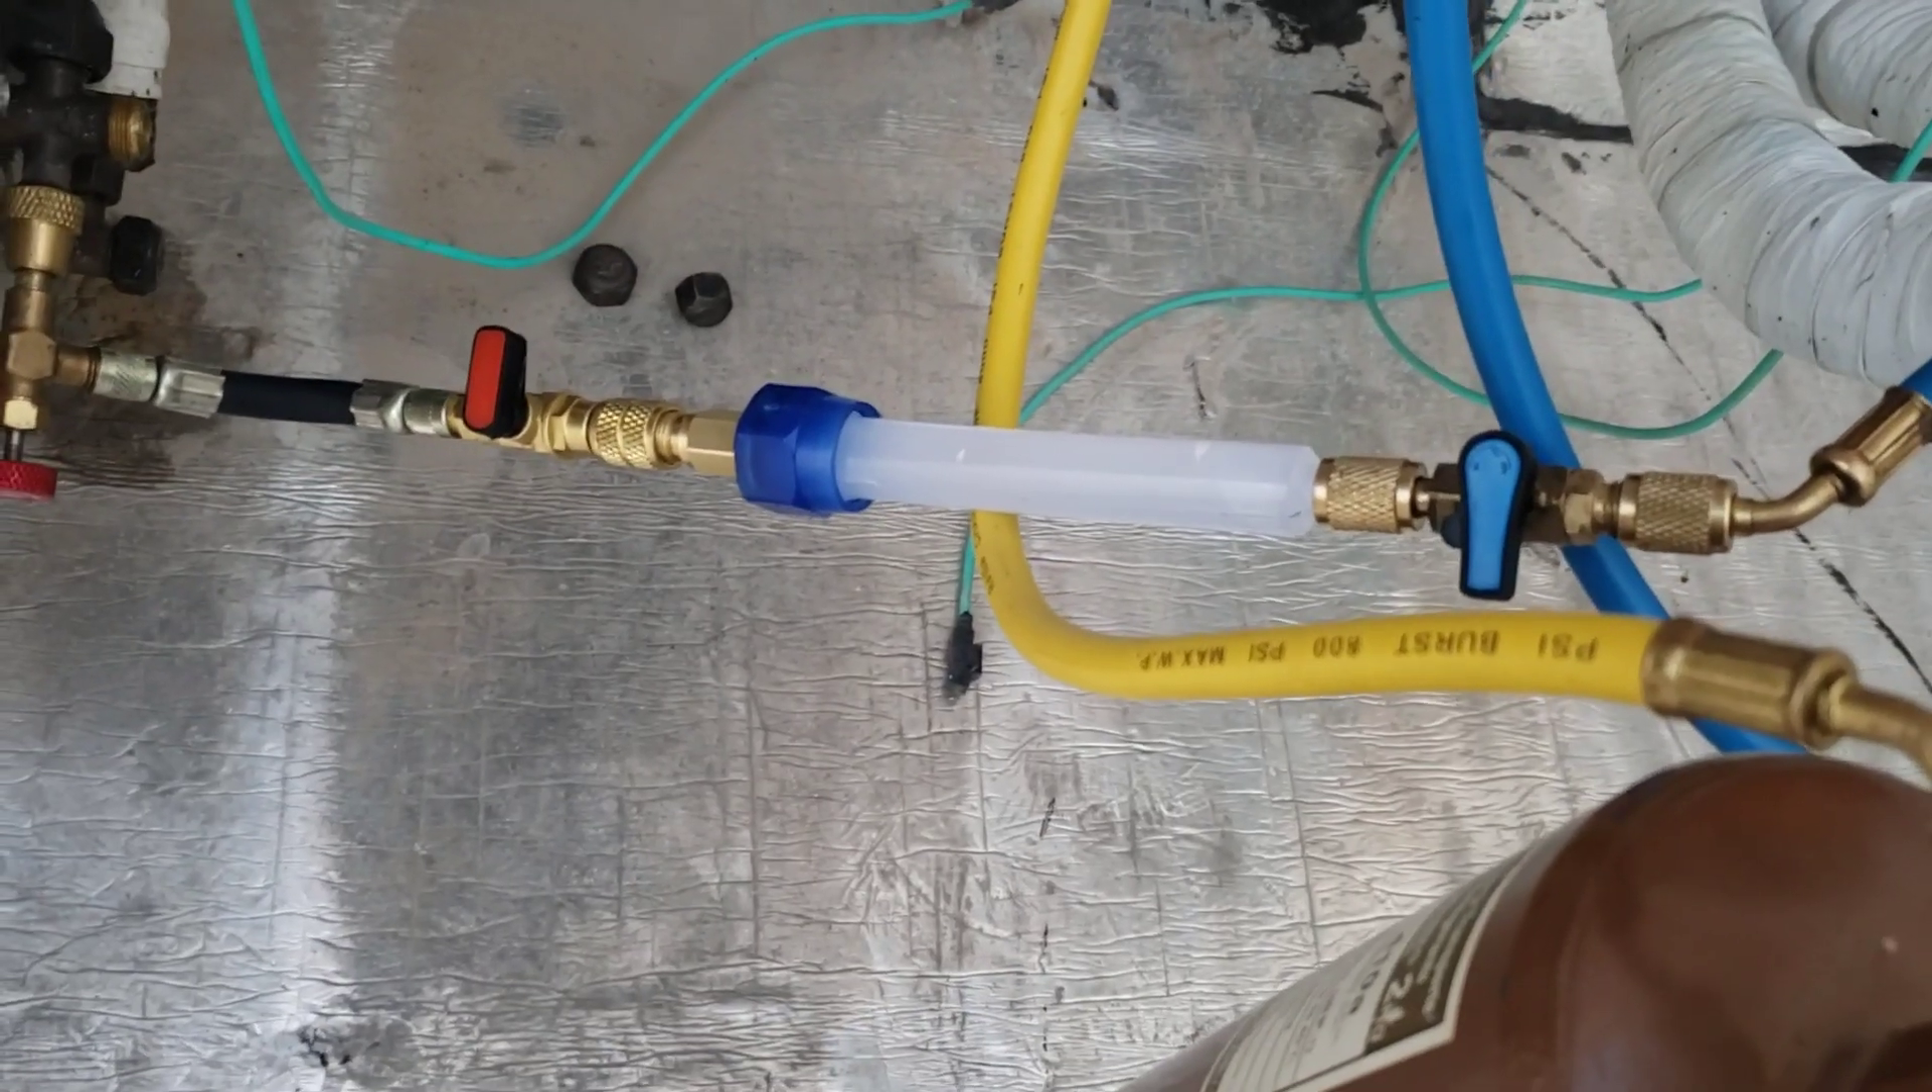Bem, pessoal, então aqui eu já conectei a ampola. As válvulas esferas ainda estão fechadas.